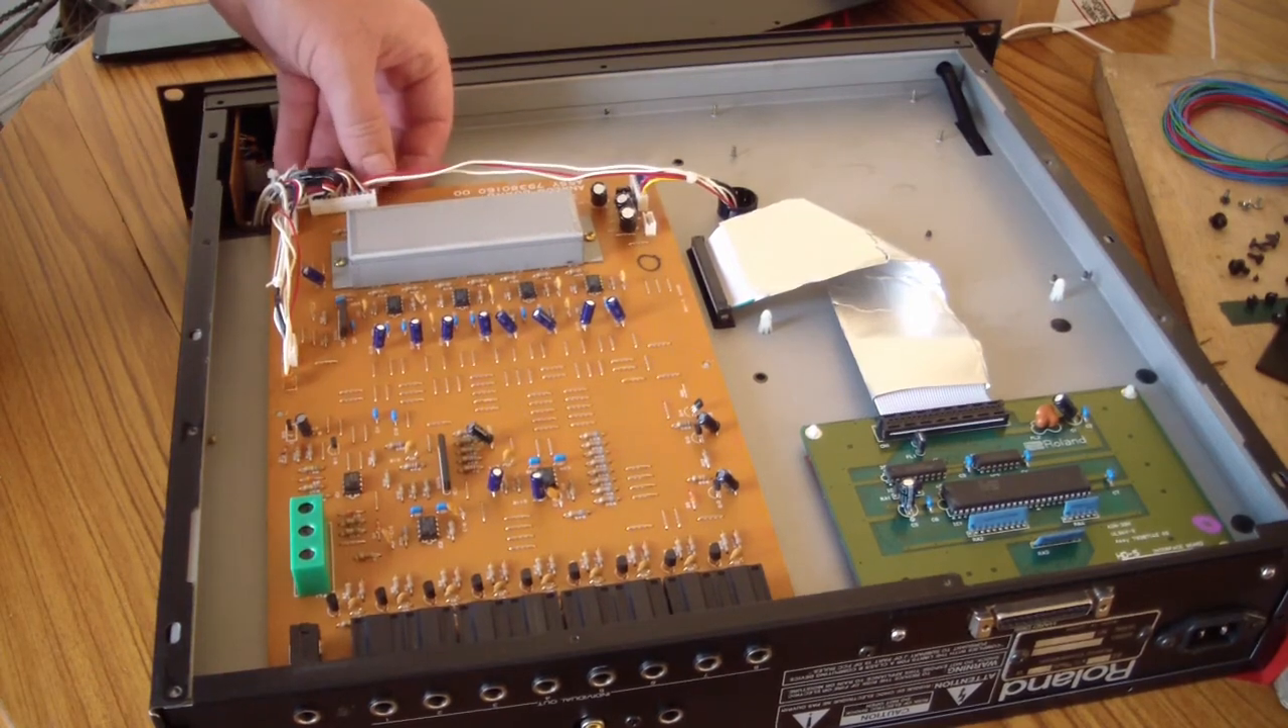There's still some wiring here, back here, some wiring back here, connectors that are kind of keeping that board in there.